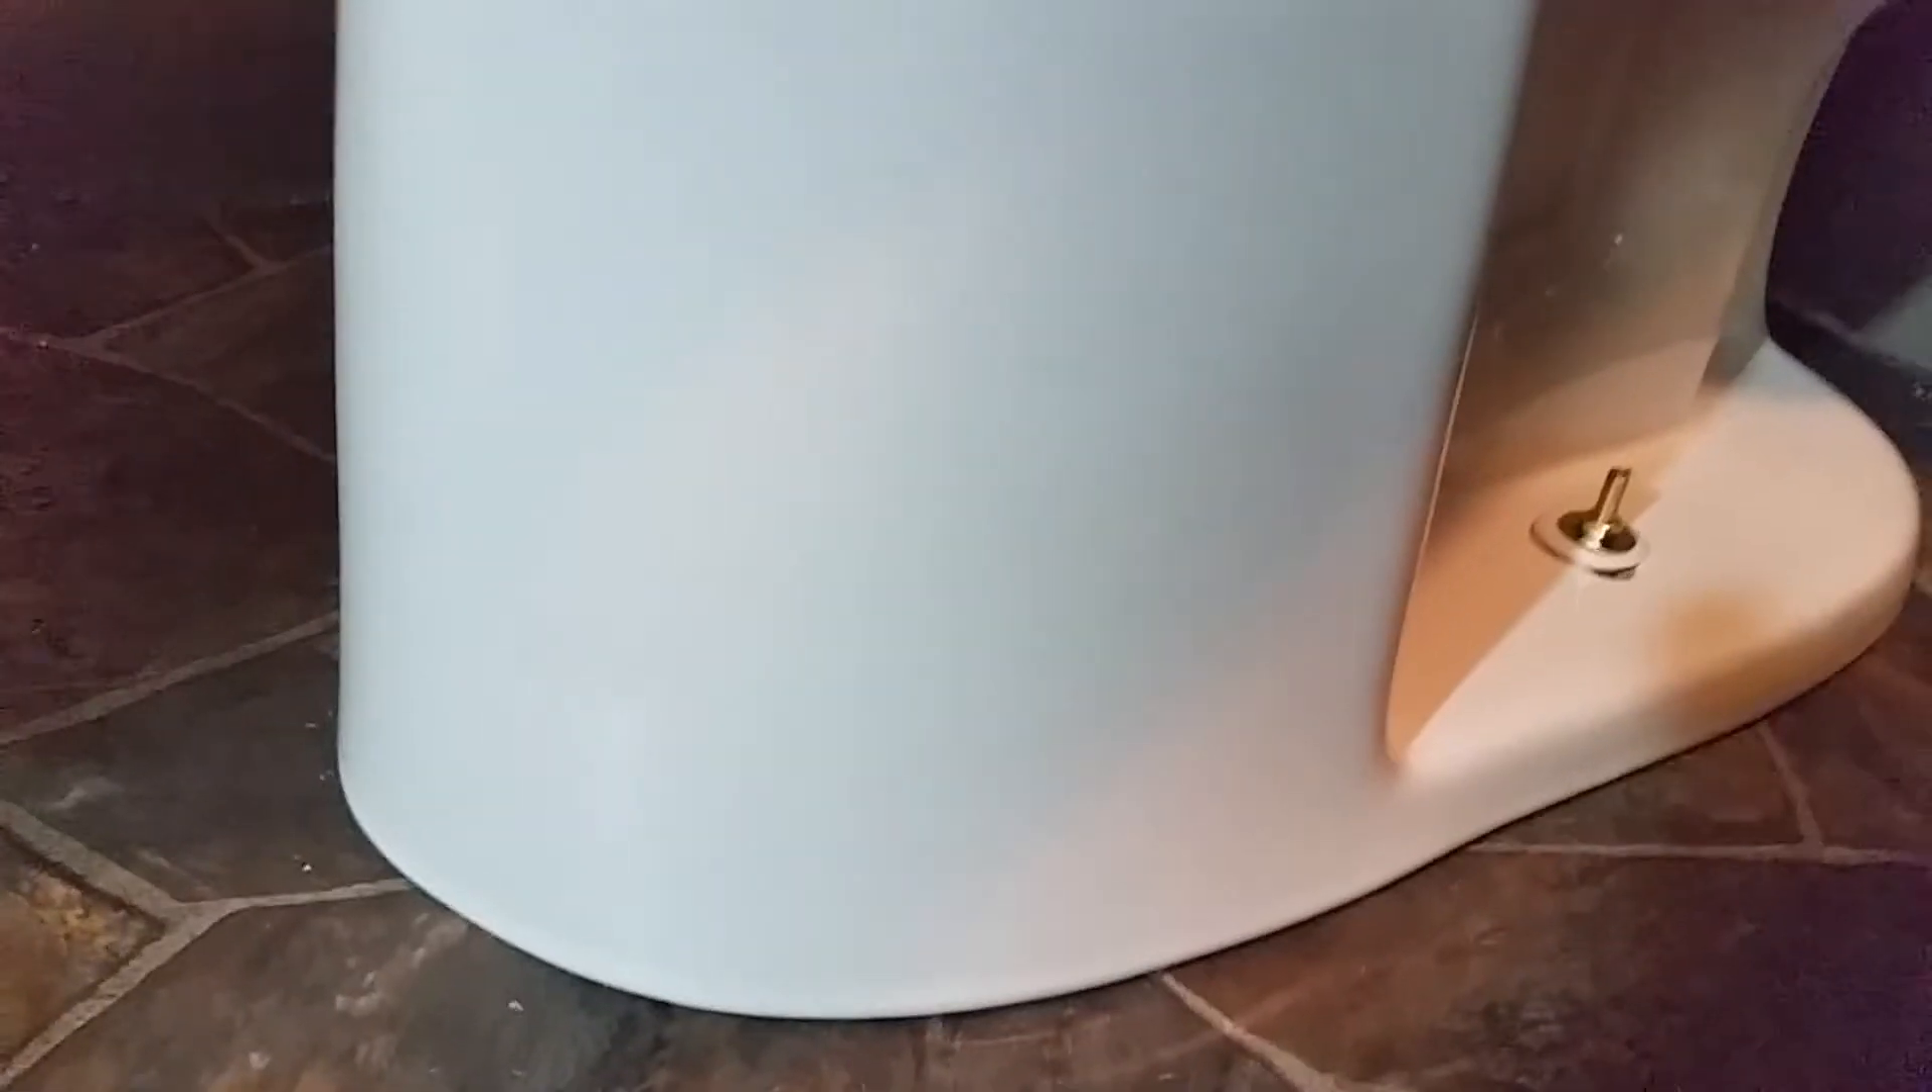The toilet is down.